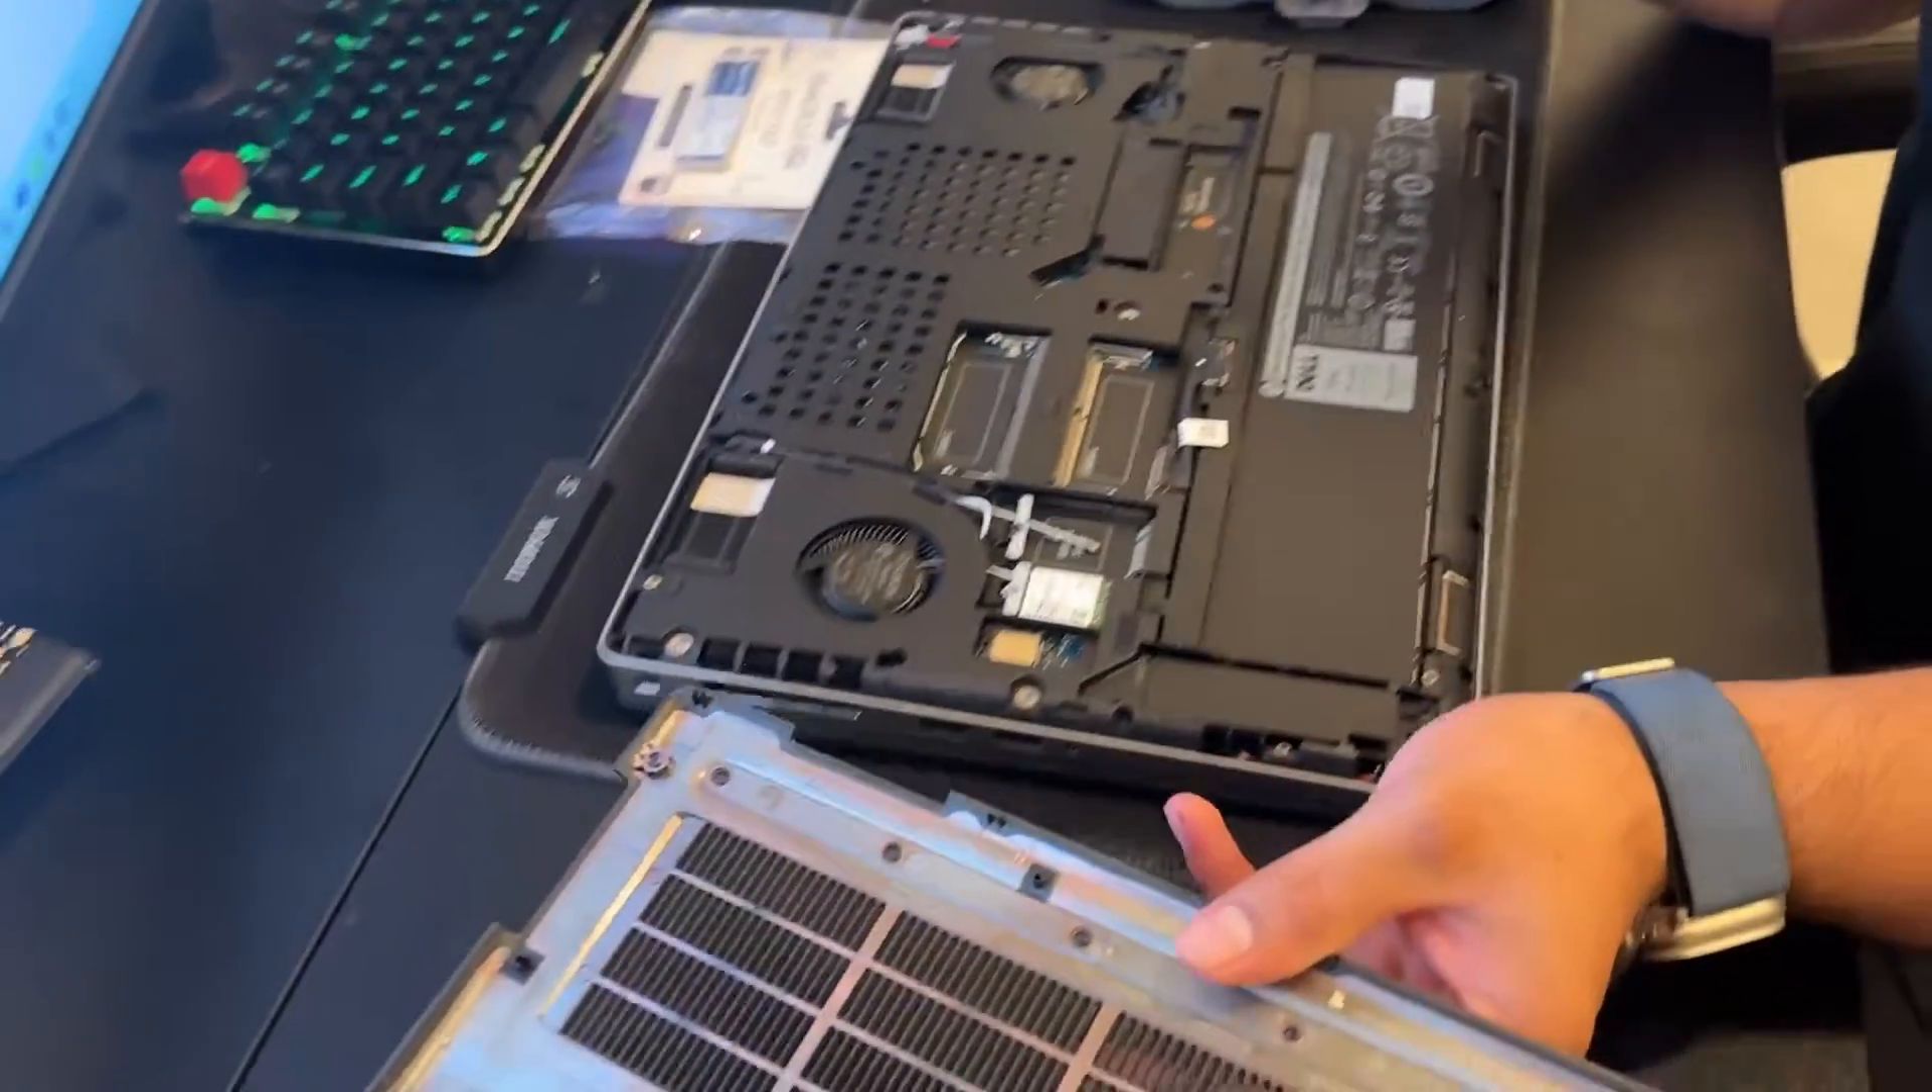So we have removed the bottom case.